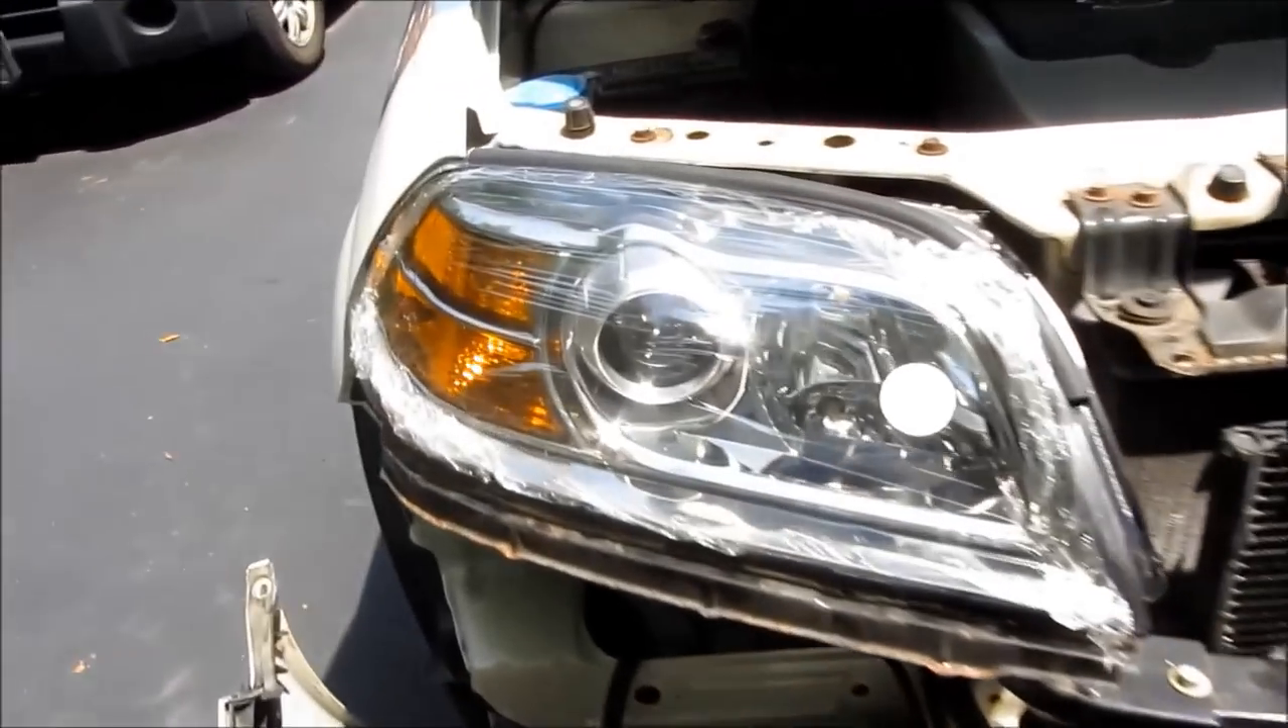You see I have the headlamps in place, and you can see it's nice and beautiful and brand new there with the cellophane still on.